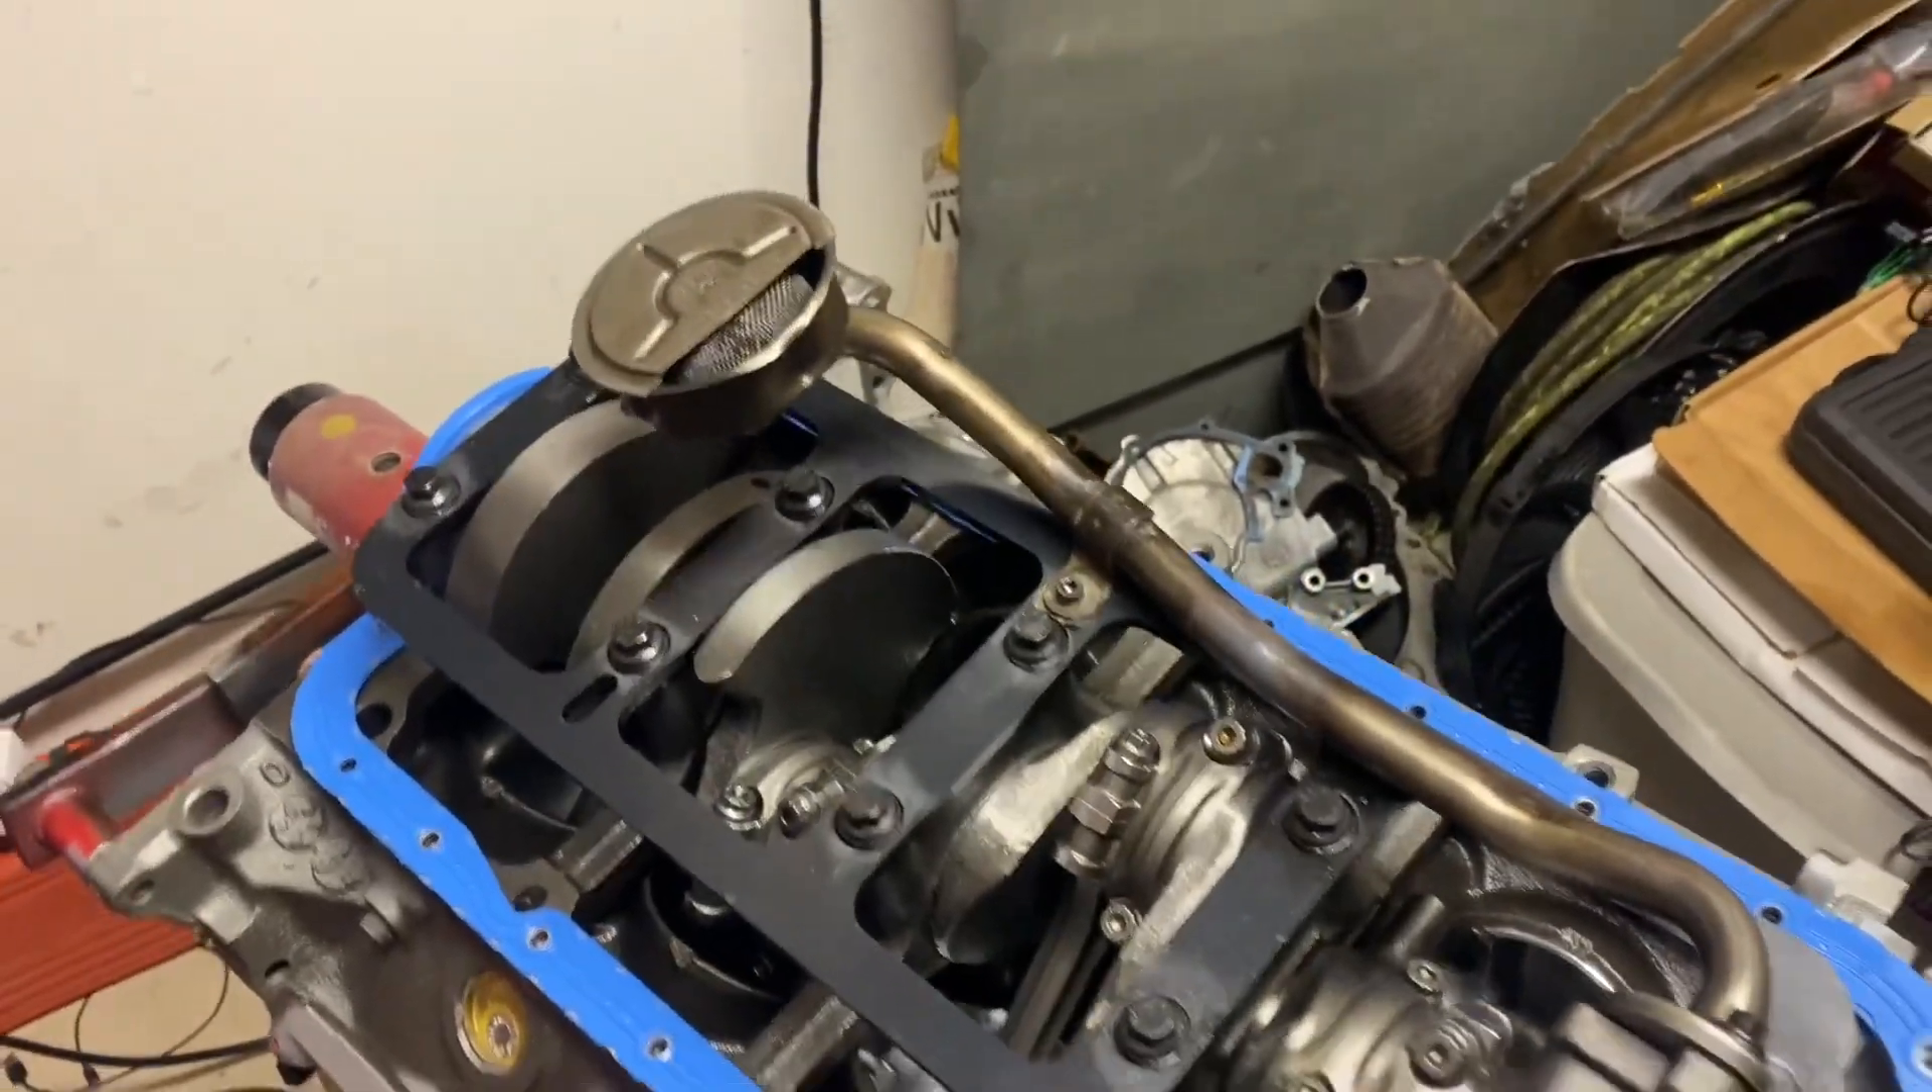All right here's the last look before i put the oil pan on.